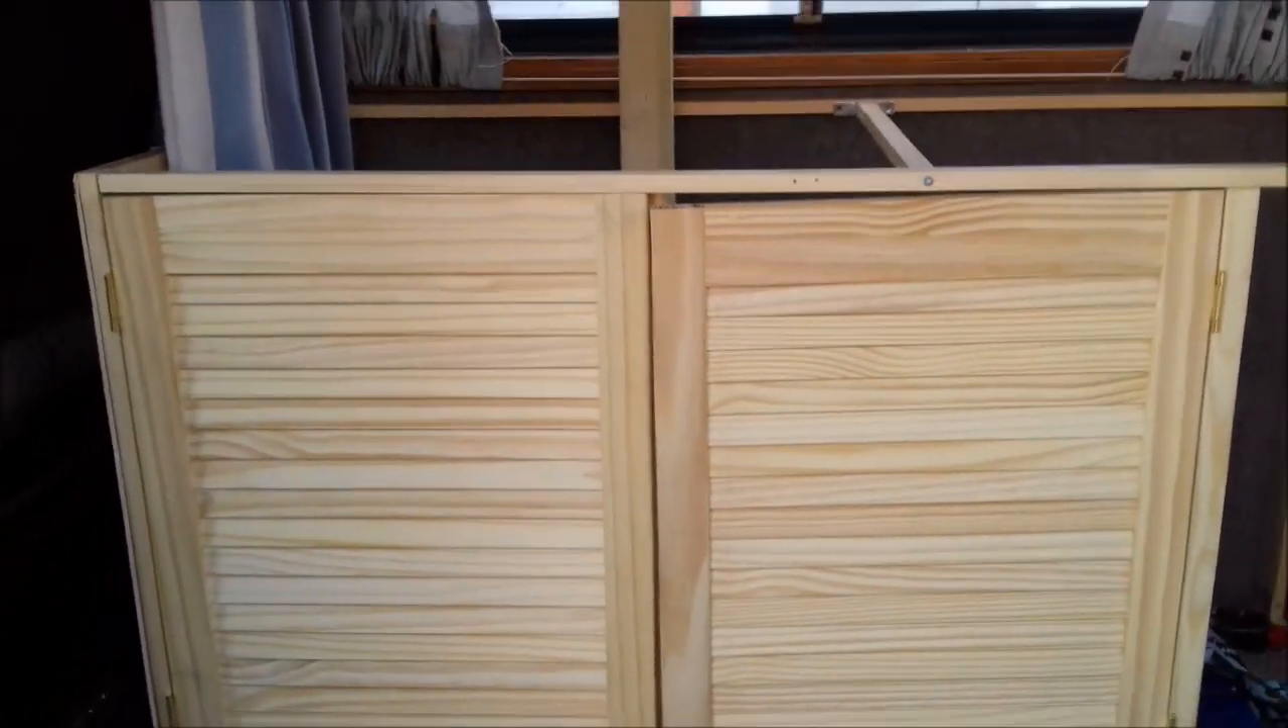Now I've been having loads of problems with these doors. They're not exactly lined up.